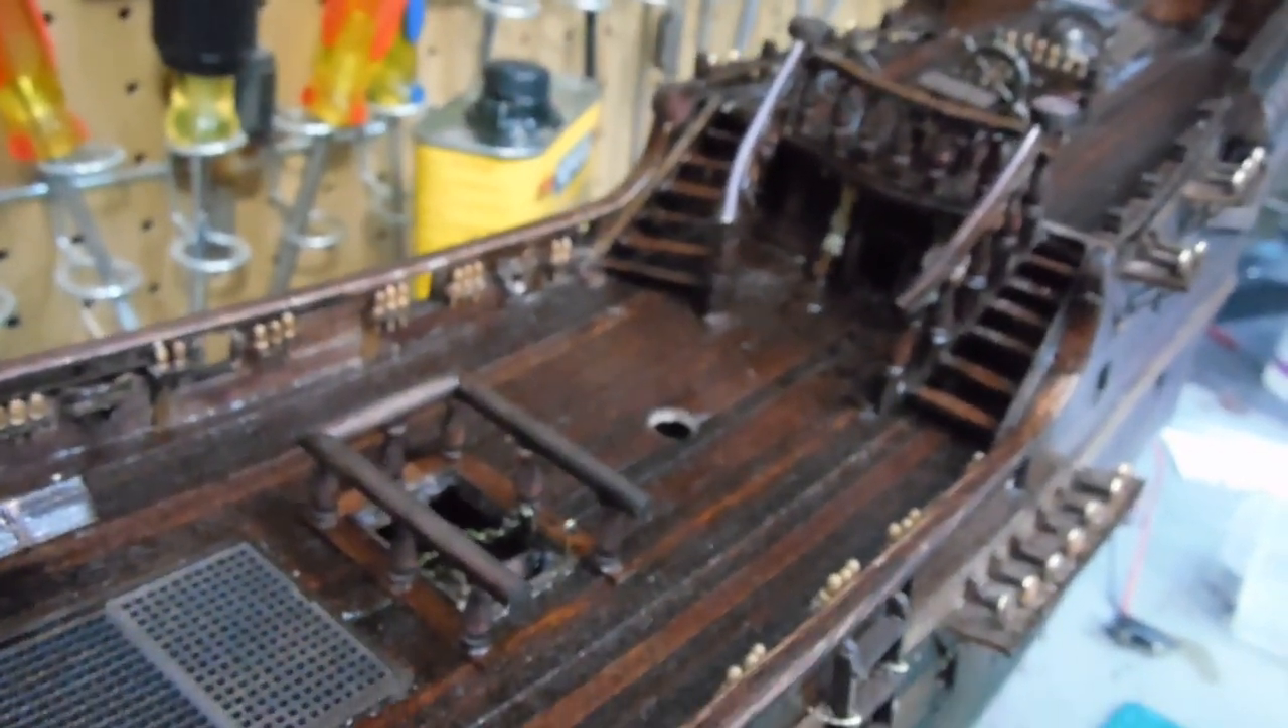Then I've completed the rail that guards the open stair while going to the lower decks.